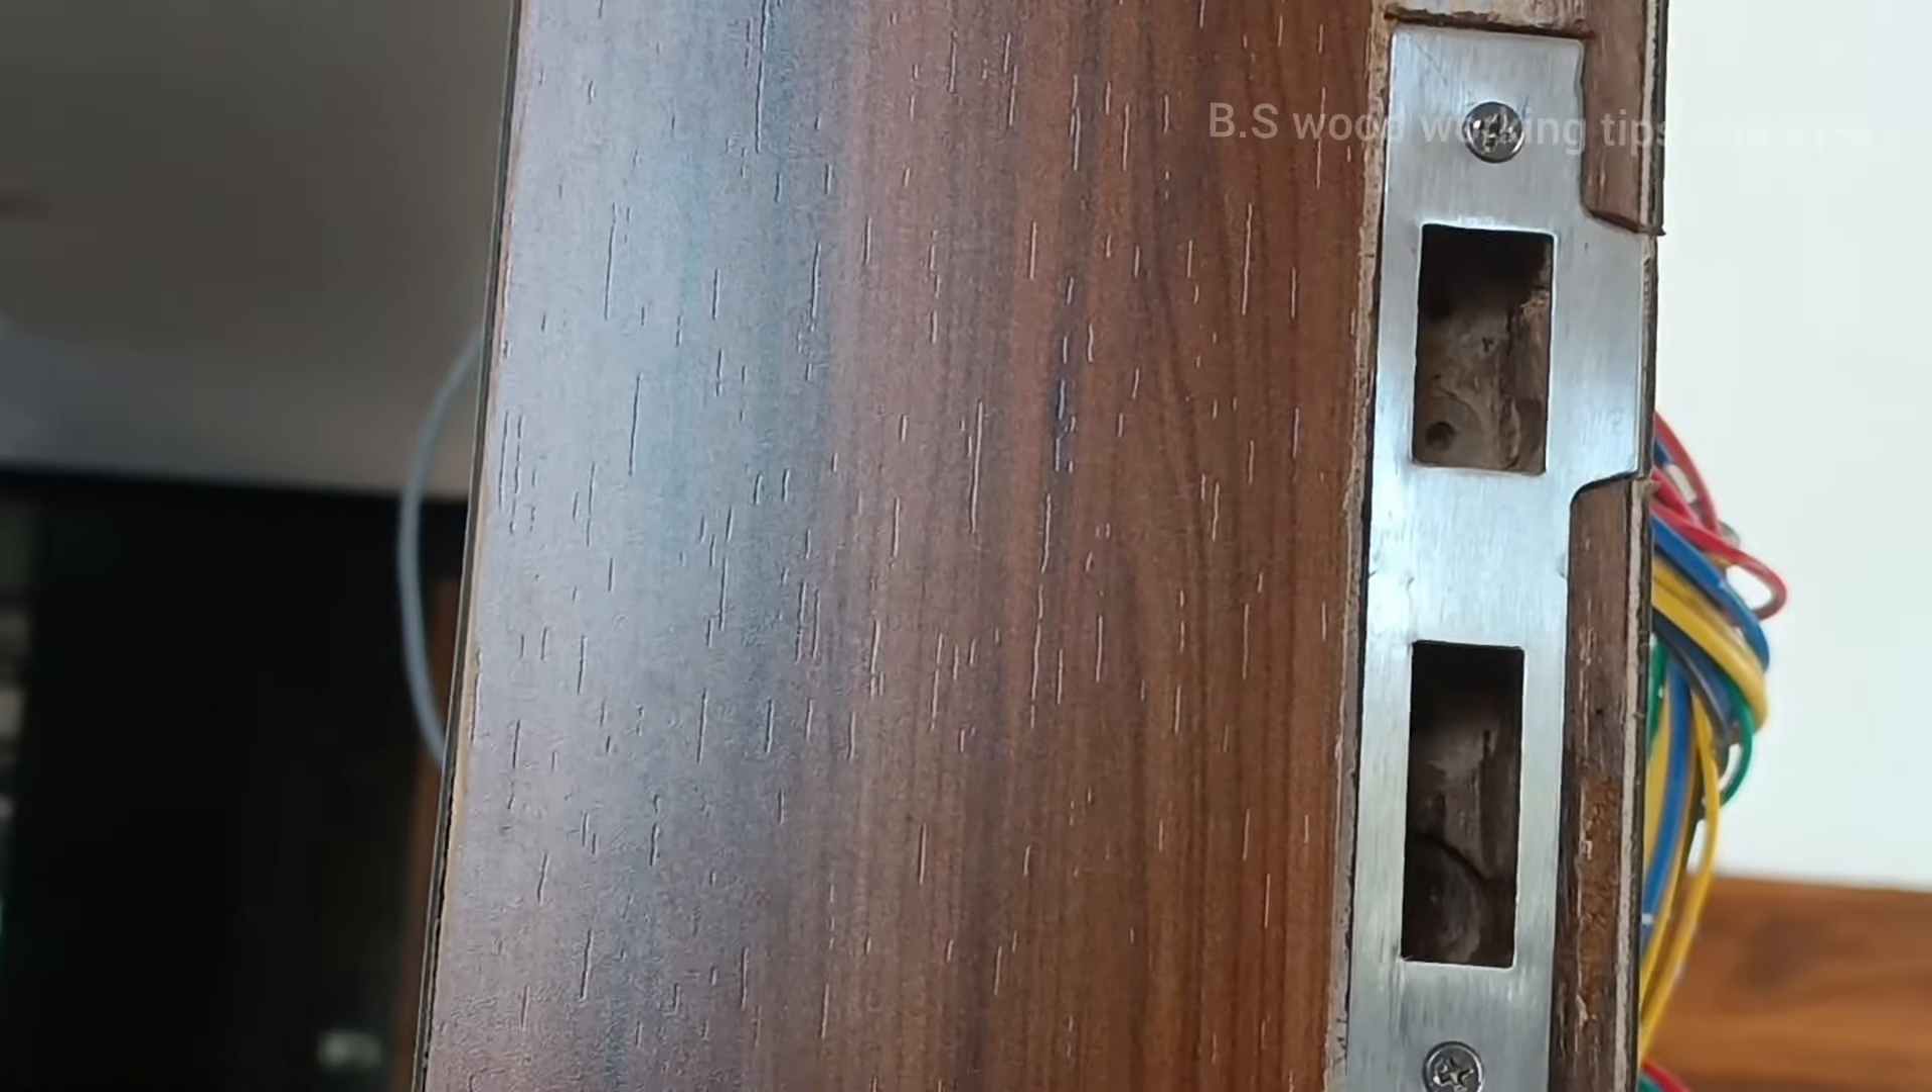देखिए हमारा इस्कुरू लग चुका है कितना बढ़िया दिख रहा है।